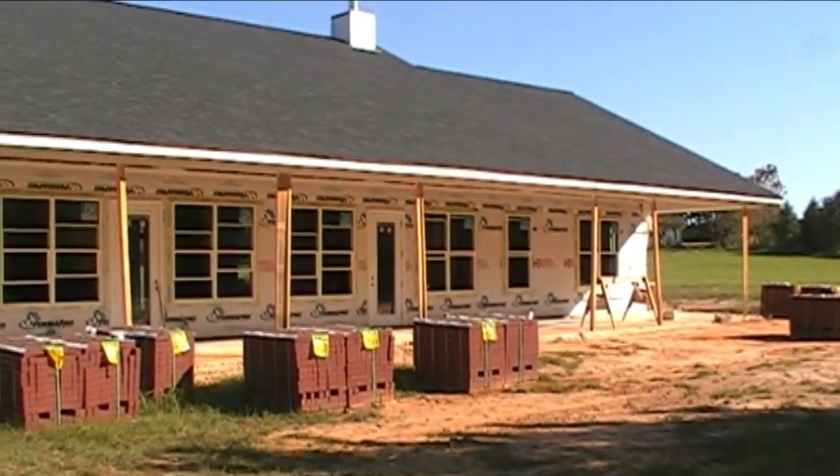Right now there's about seven sets of 2x4s holding up the back porch eave or the back porch.